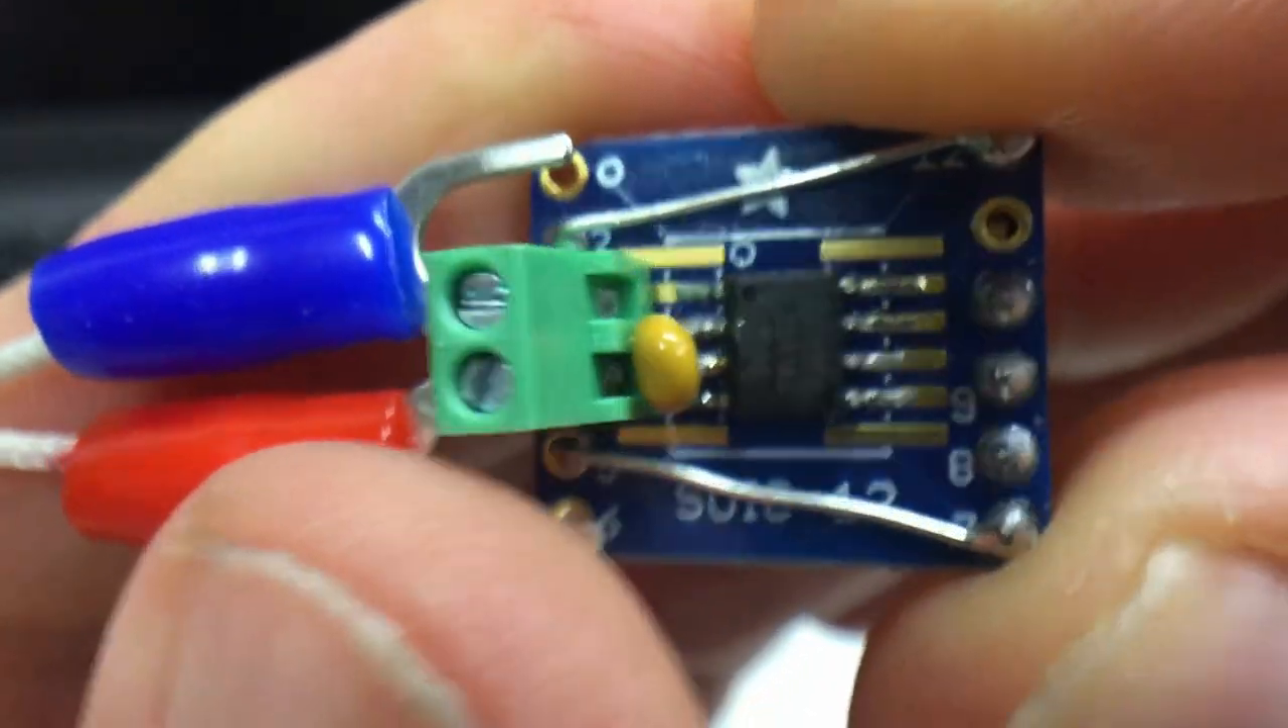I don't have any surface mount 10 nanofarad ceramic capacitors handy, so I squeezed in here a 10 nanofarad through-hole ceramic capacitor, as close to the thermocouple pins of the chip as I could.